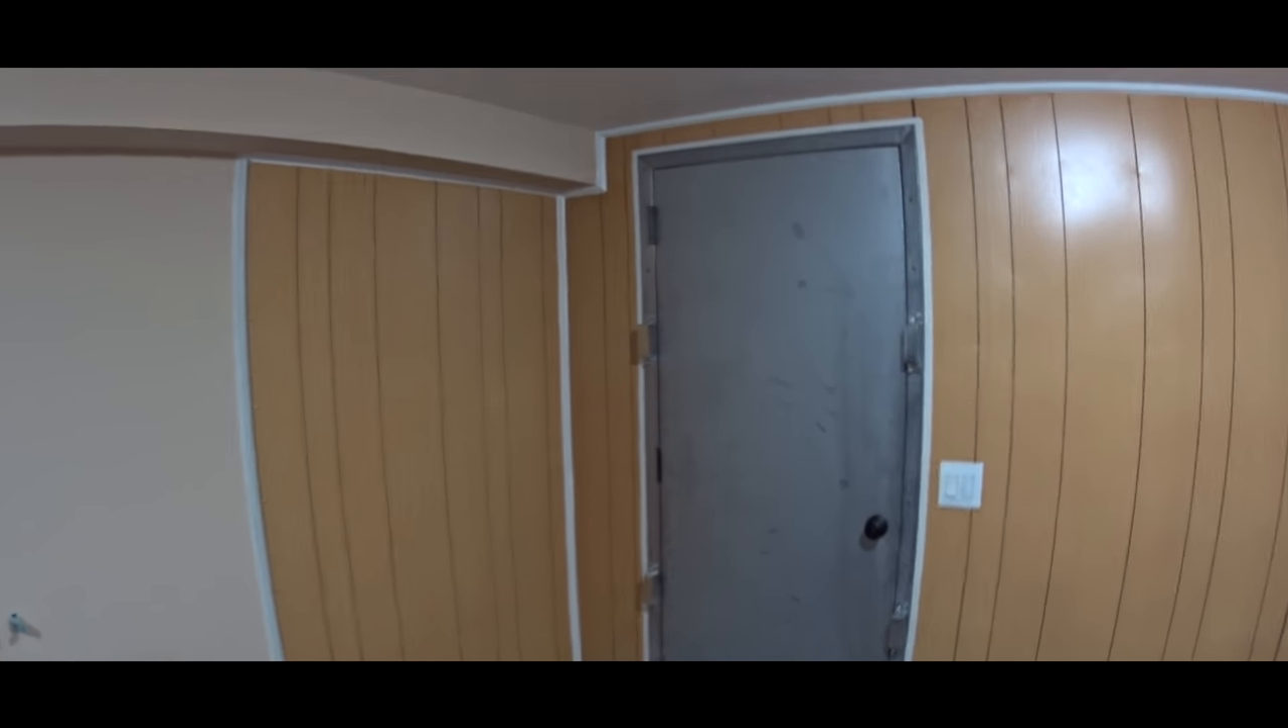So as you see we finally finished this wall with paneling and some trims and the room is ready.